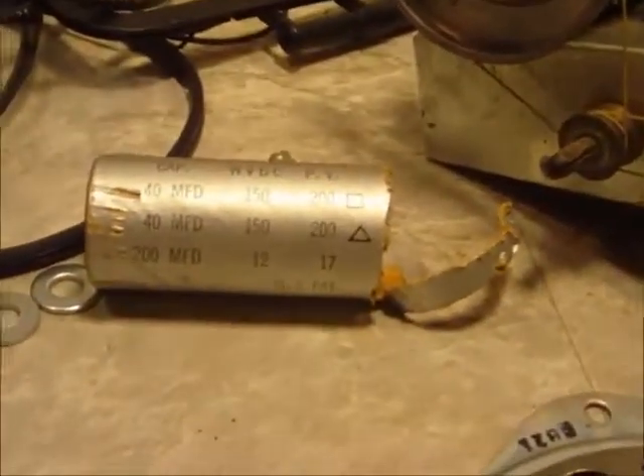I did manage to get the cardboard cover off the main filter cap and as you can see it's just a nice metal can underneath there.